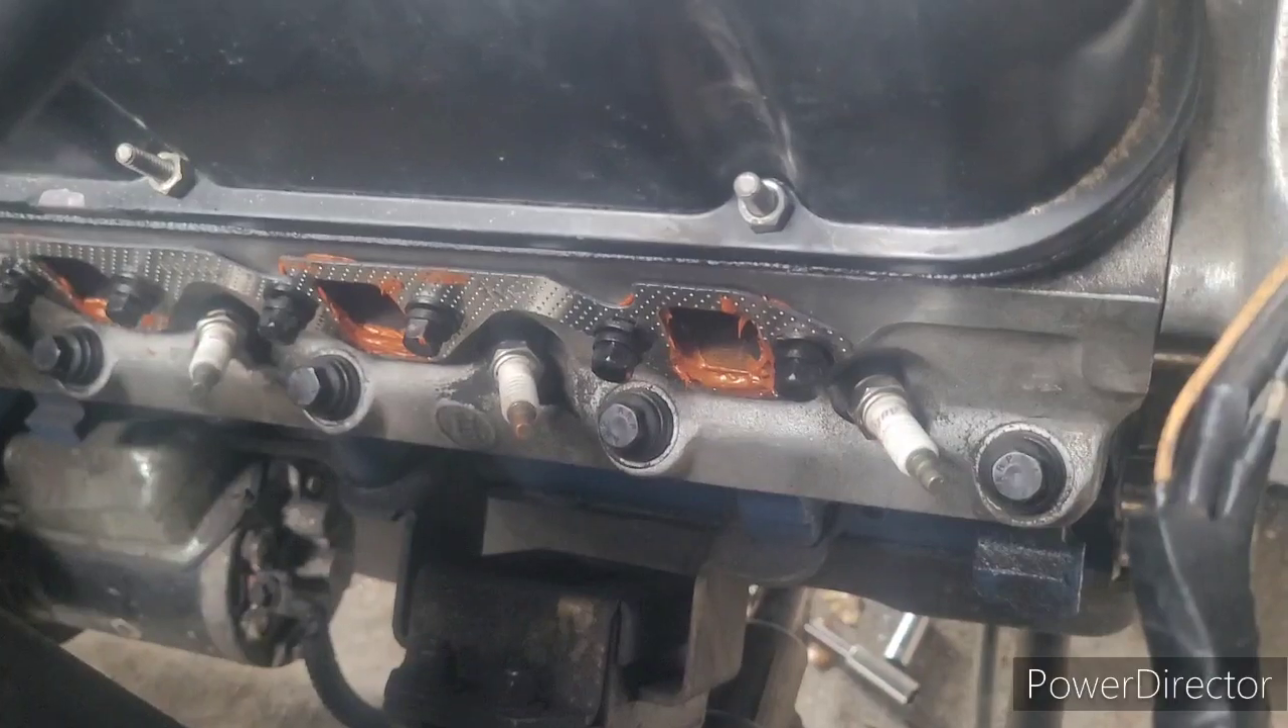Here's our first gasket in place.